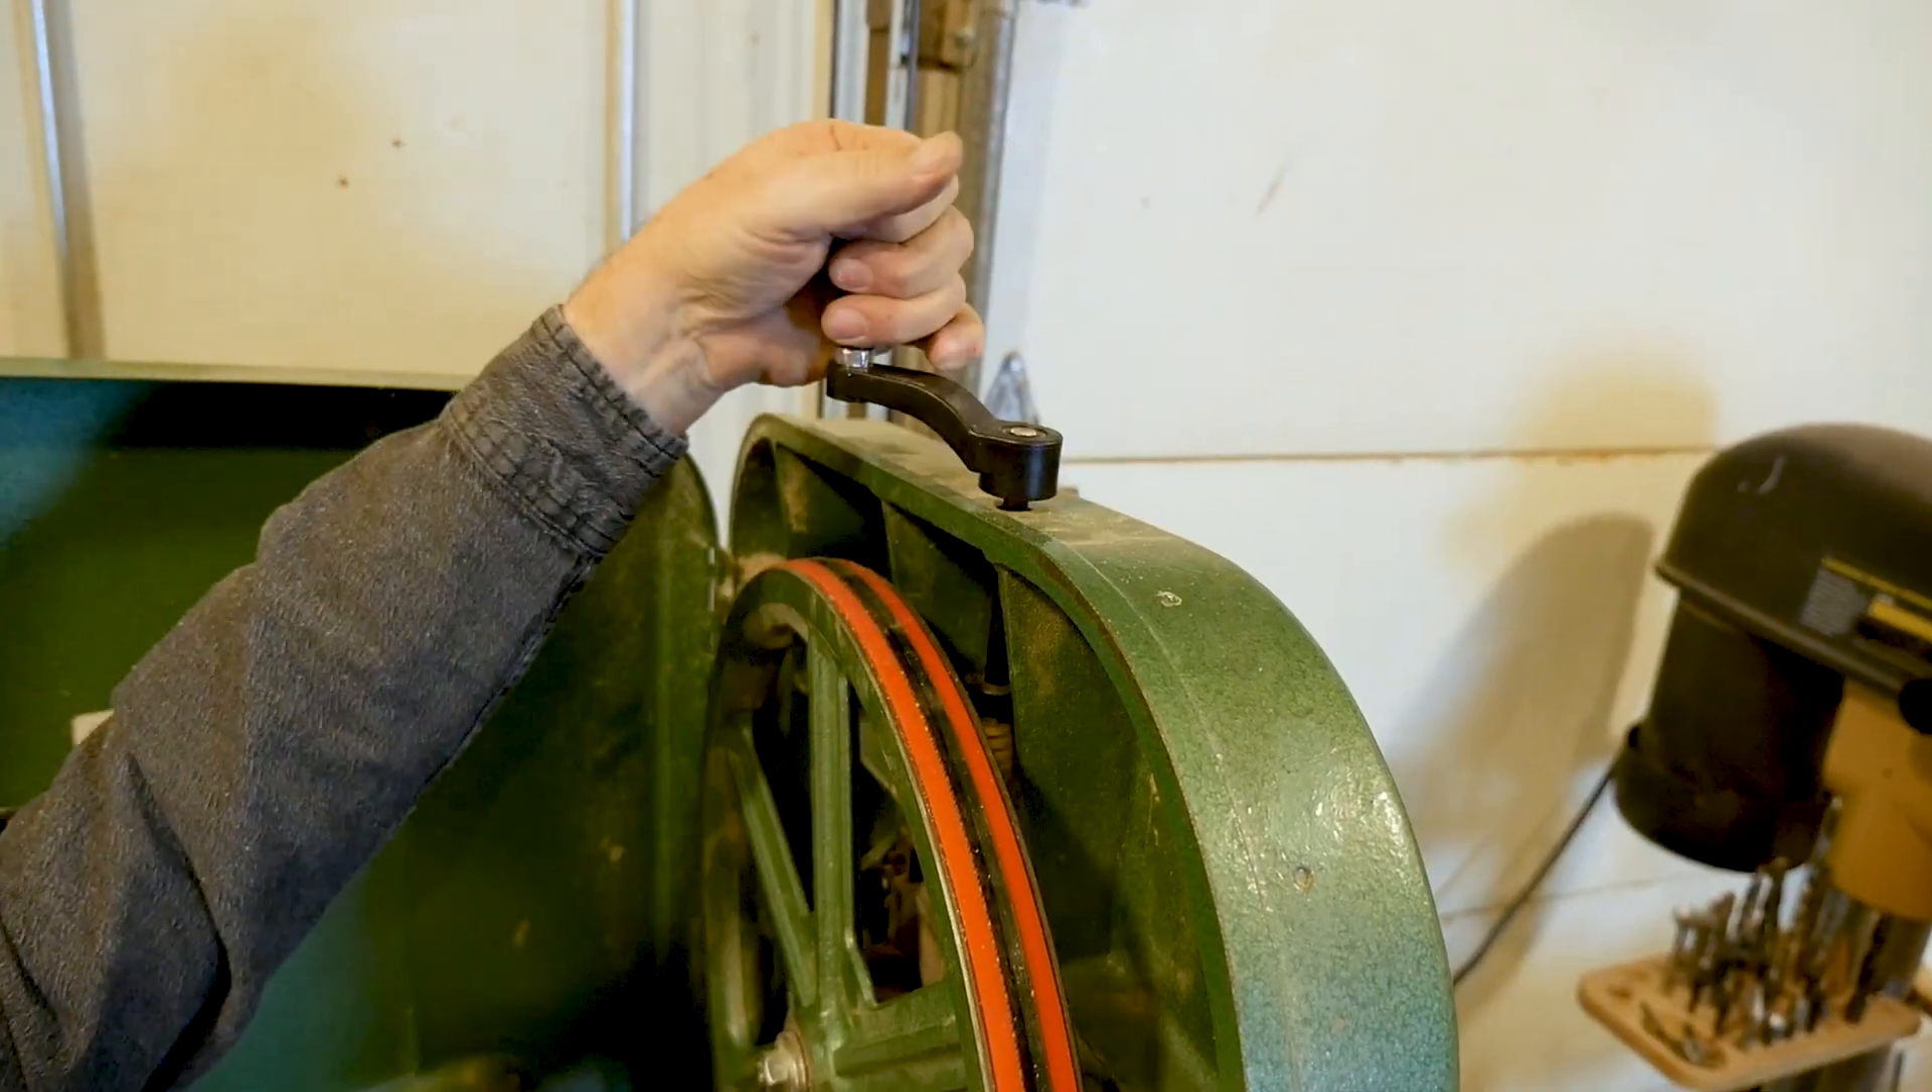All right, with a simple modification, minimum expense, we now replaced out this stock tension handle with this crank which is much more efficient and just a much more pleasure to use.